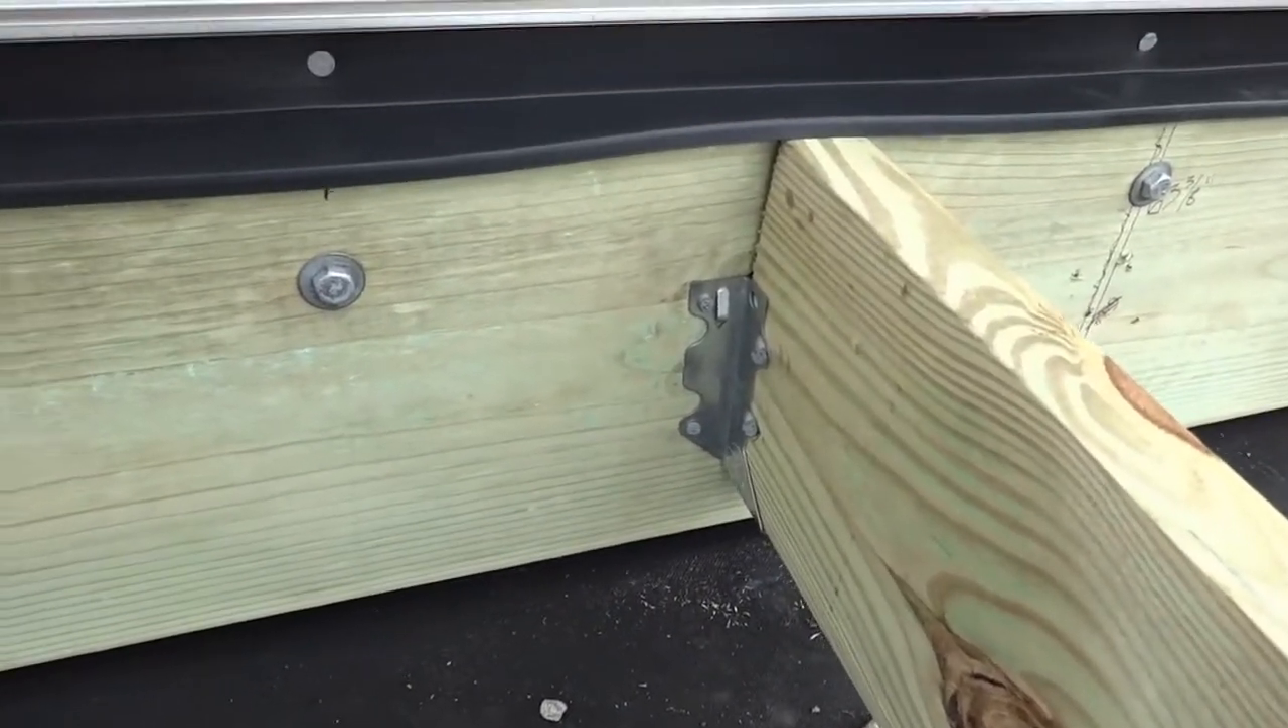So, I'll pop these on and show you what it looks like all put together. Alright, there we go. Got the bracket hooking the joist into the ledger board.